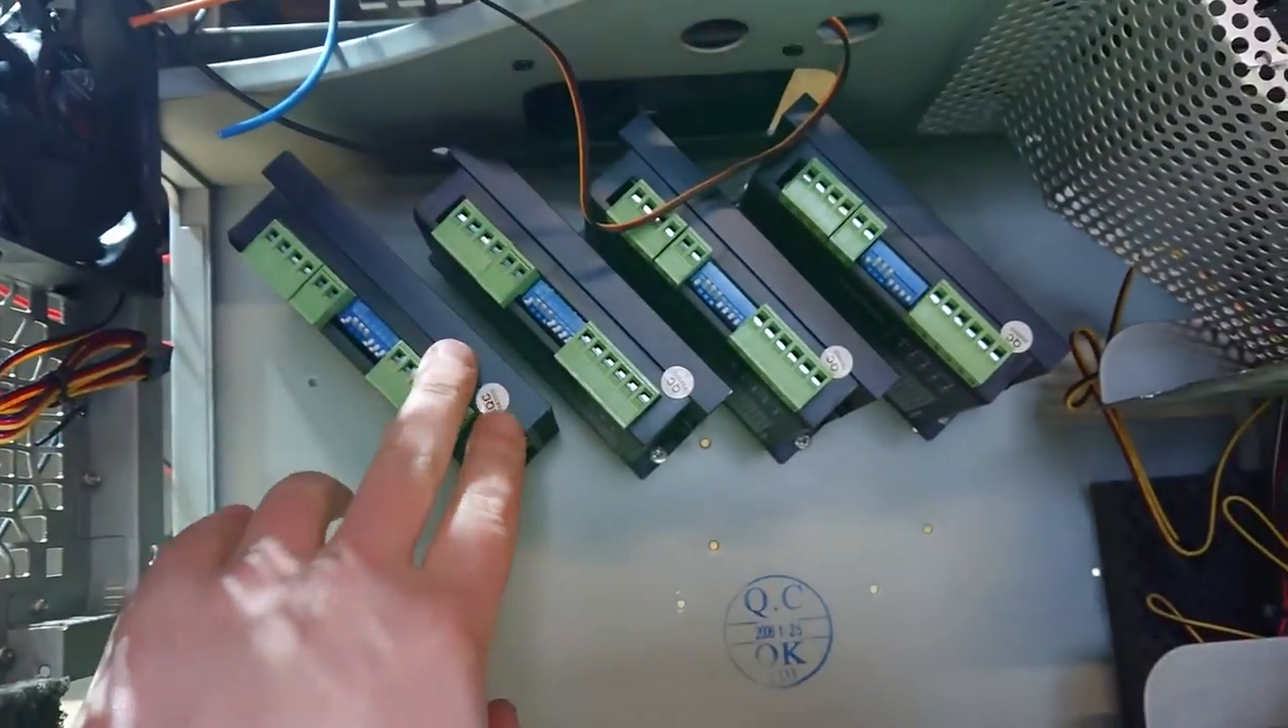Hier habe ich jetzt schon installiert die vier treiber das sind die dm 542 treiber.